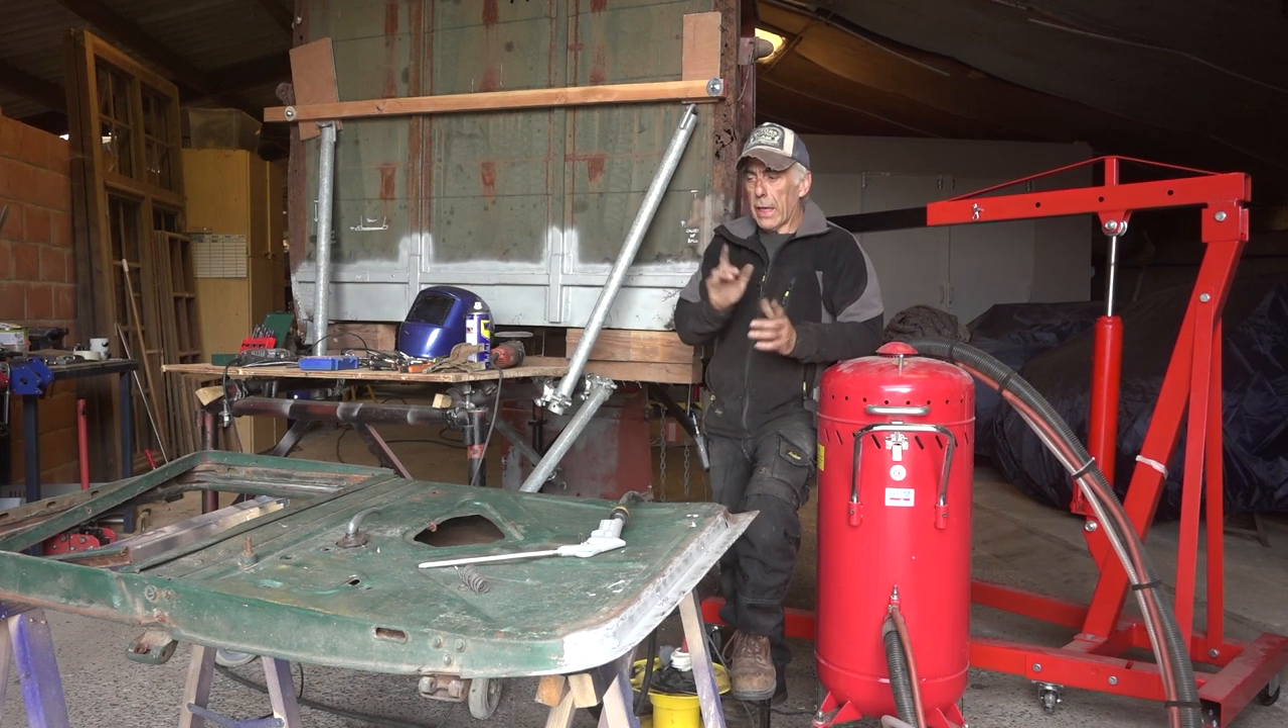So folks so far we have taken the door off old rusty.